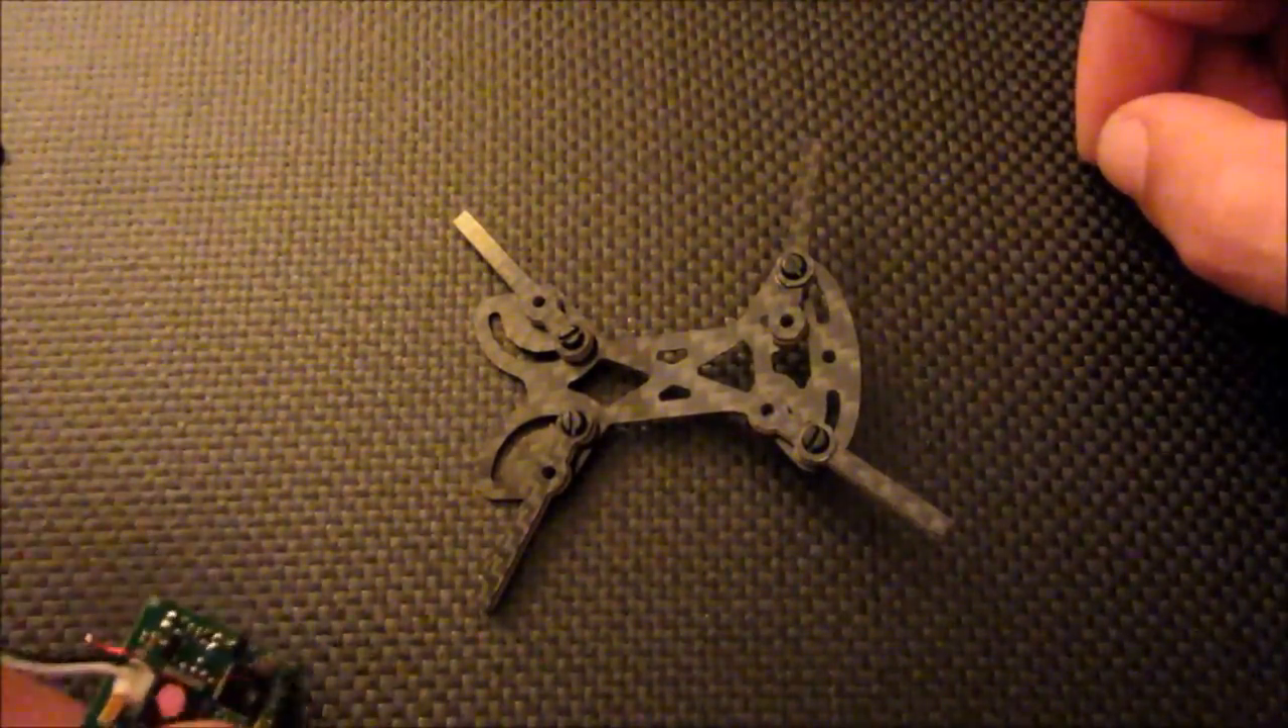See, the arms are able to pivot, but they're held to the main frame now.